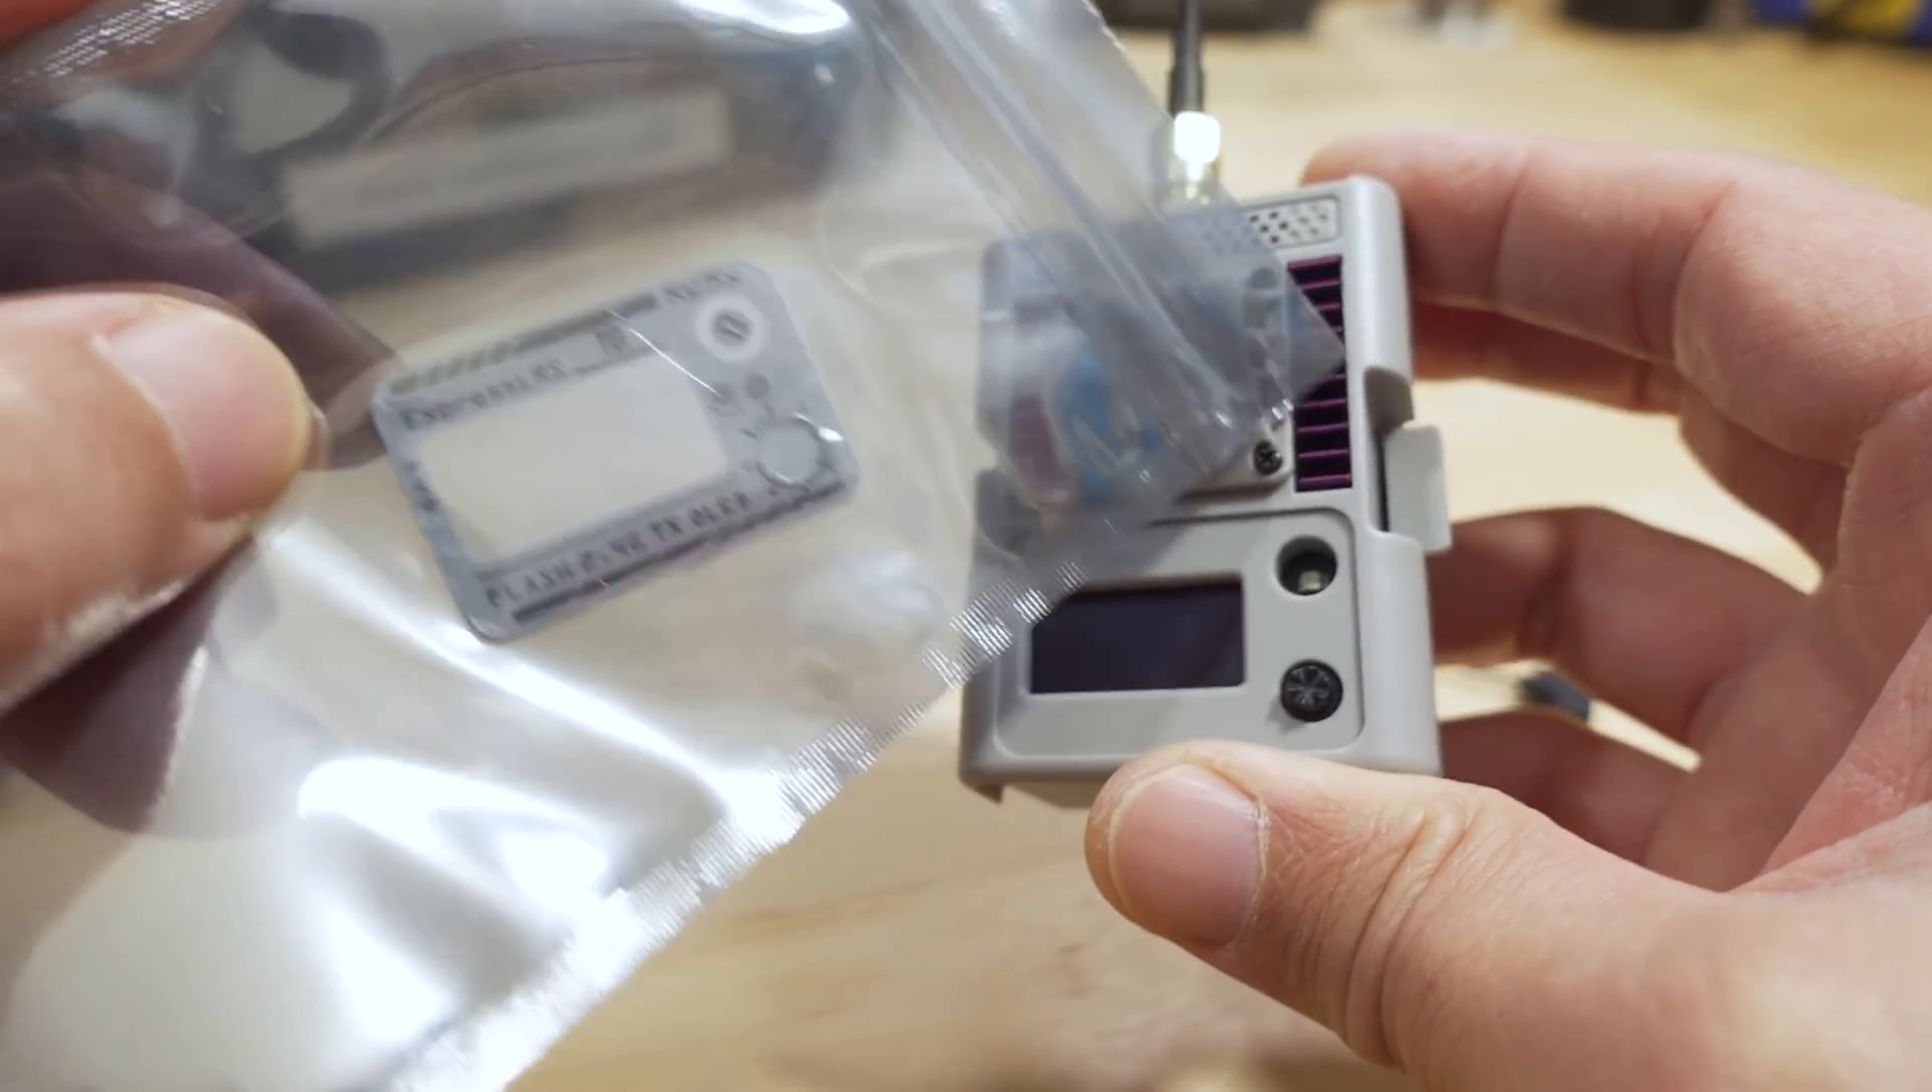There is a screen sticker right here that you're supposed to put on. I actually just didn't bother to put it on.